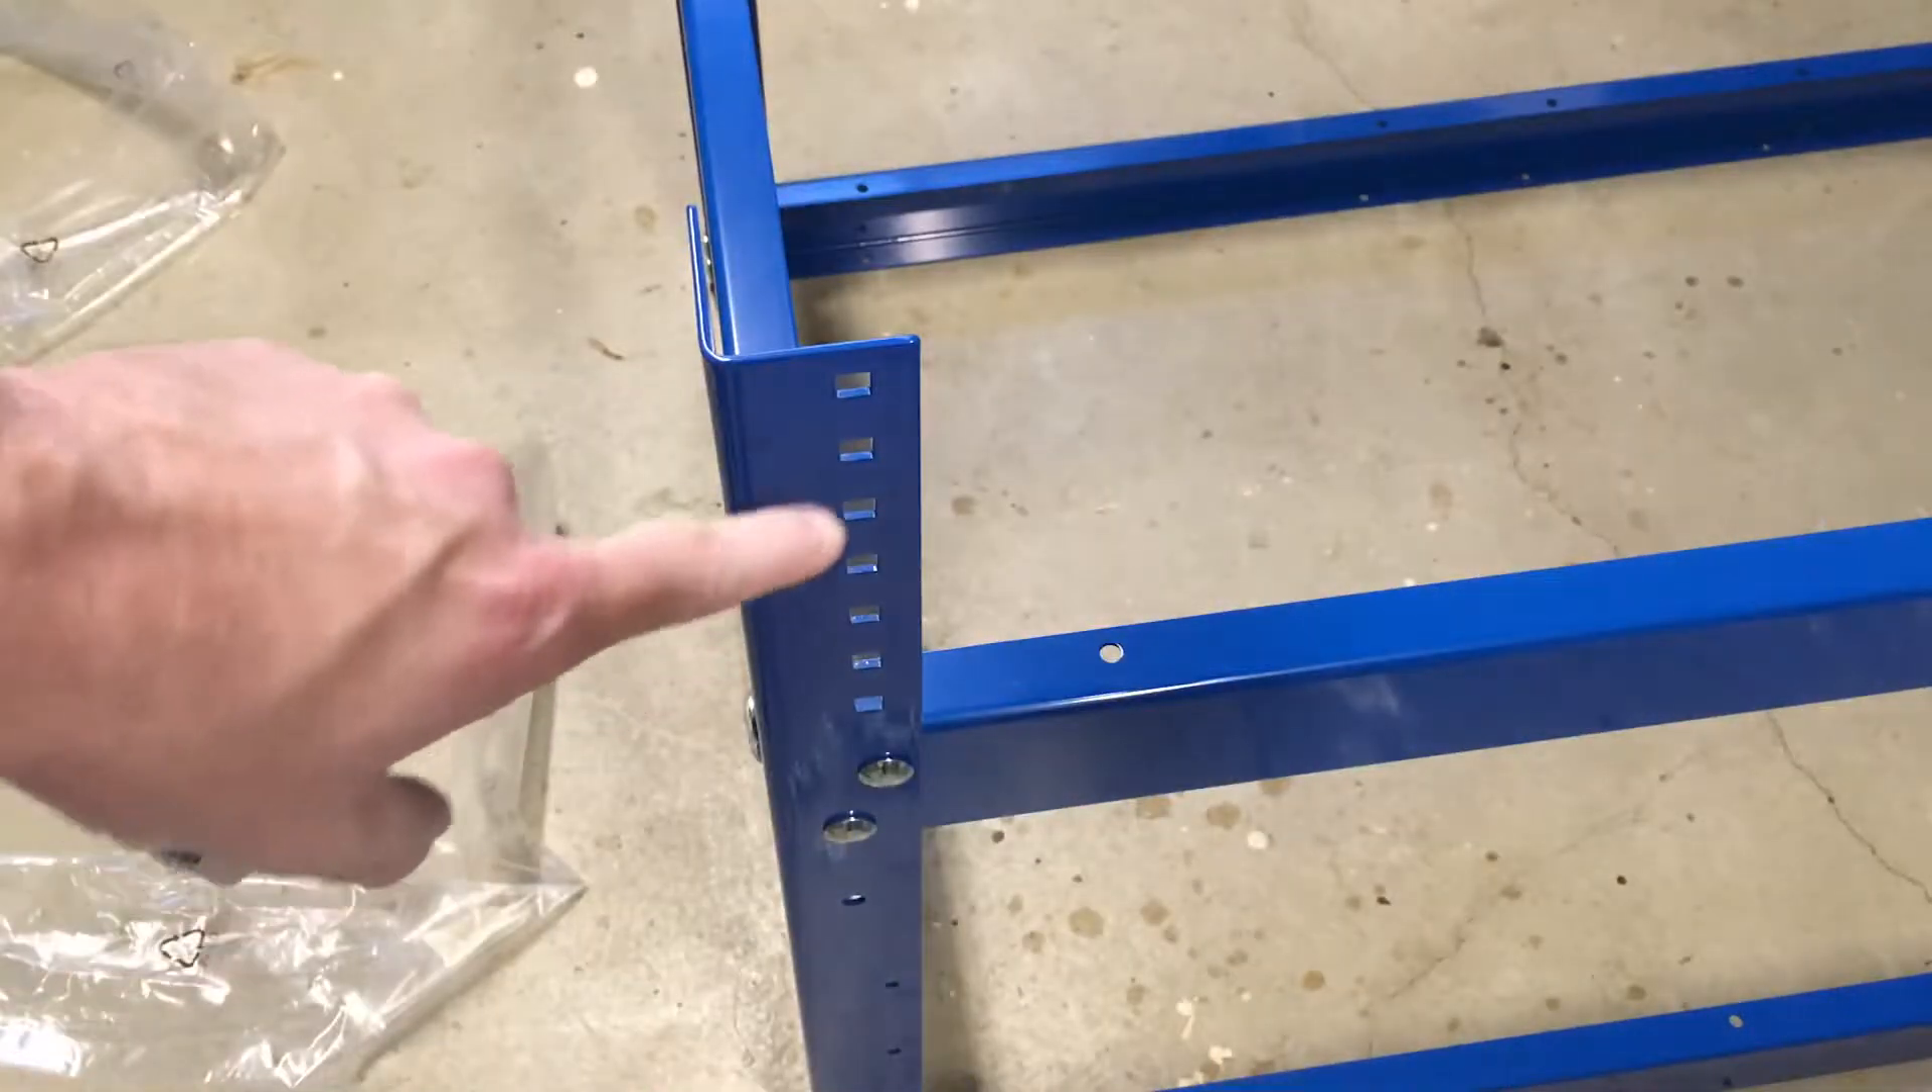Okay, I have the legs and the rails attached.